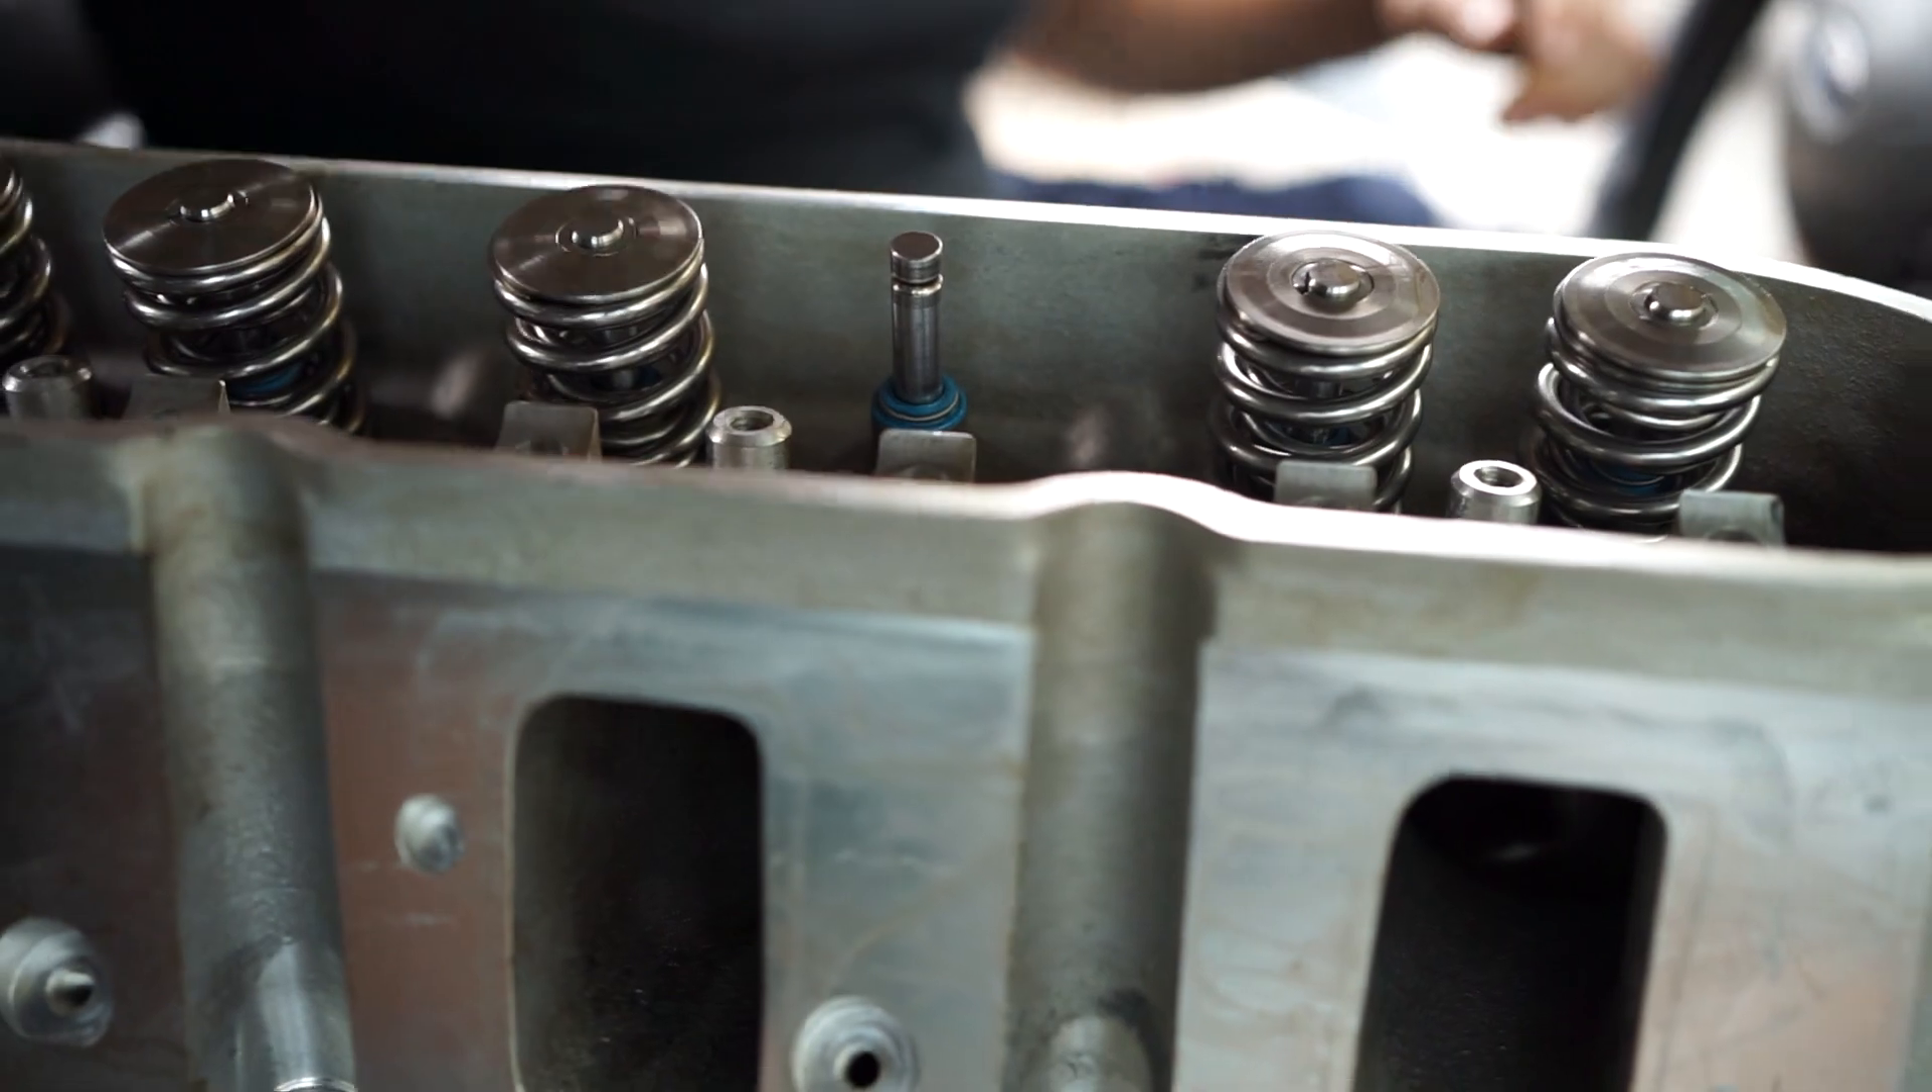We just got to put the spring back on. Yes sir.